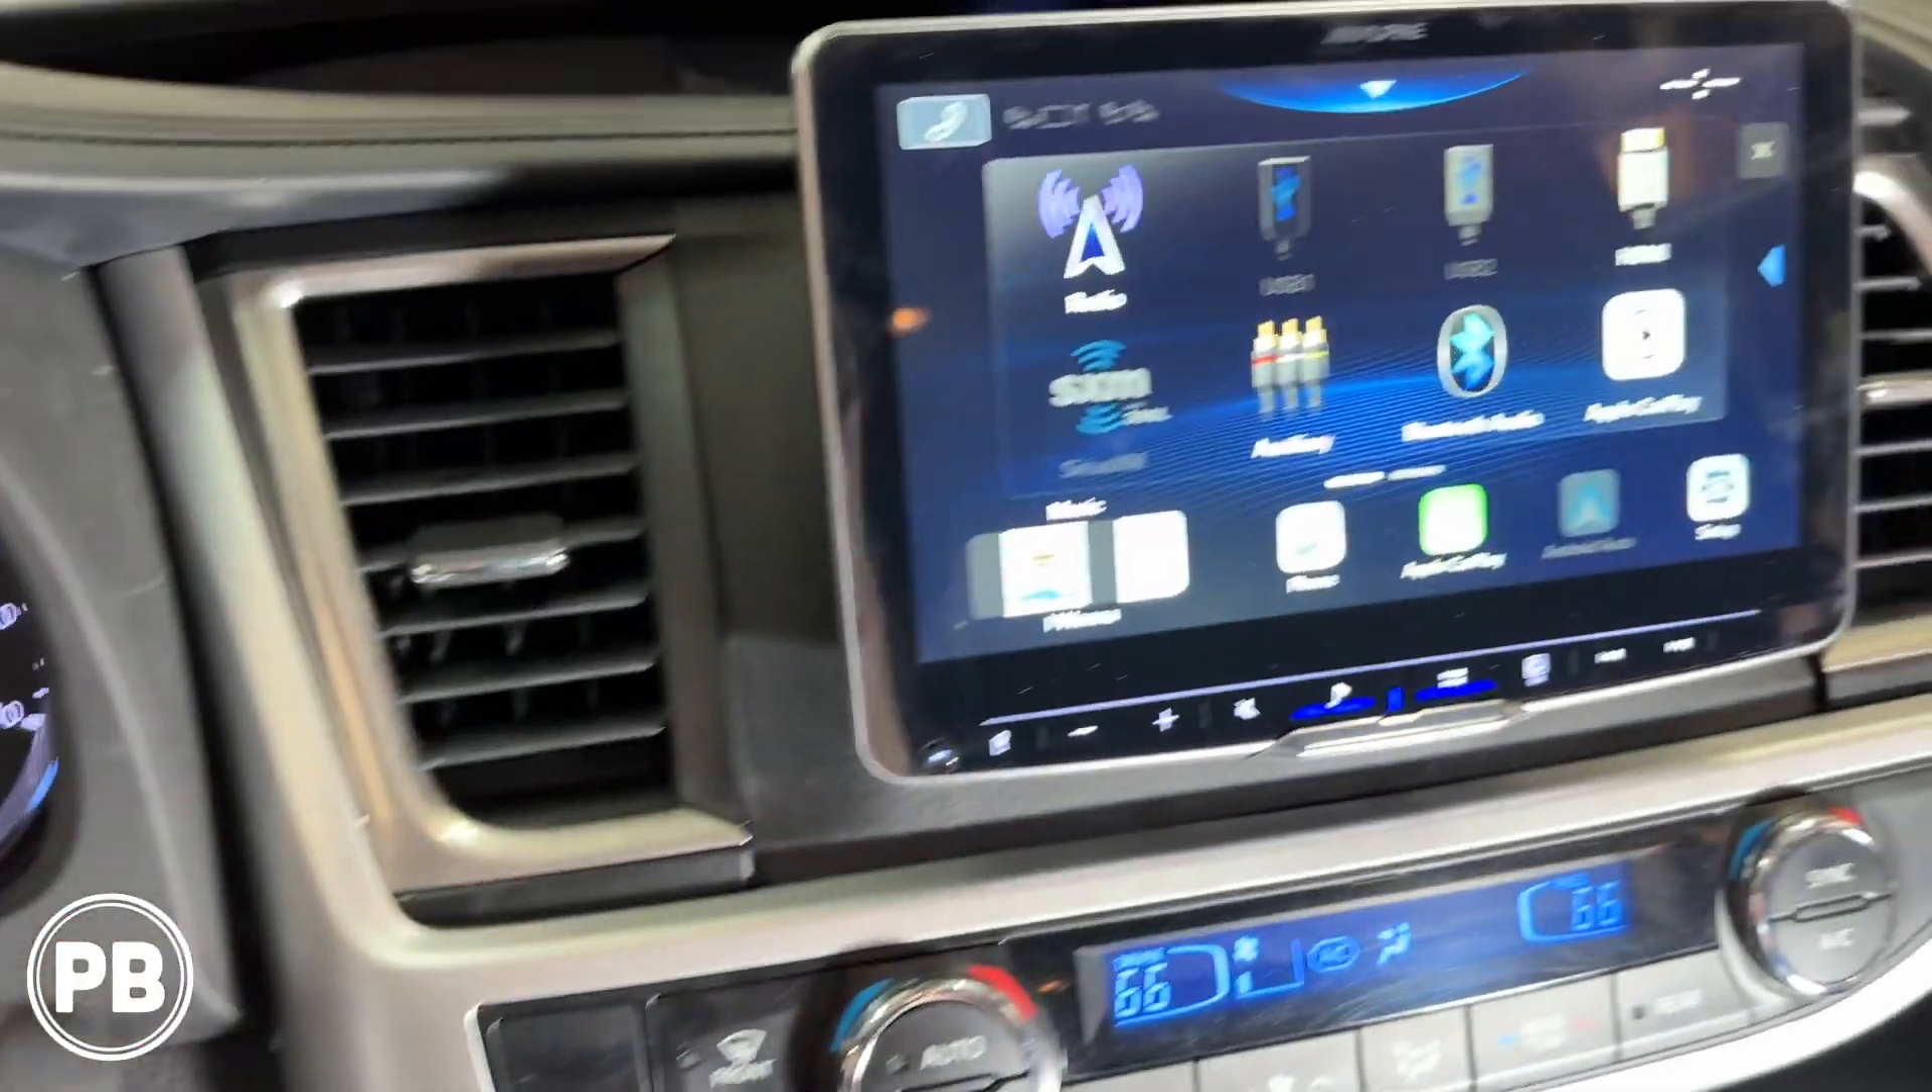All right, so we went ahead and snapped everything back into place. Got the radio all booted up here.